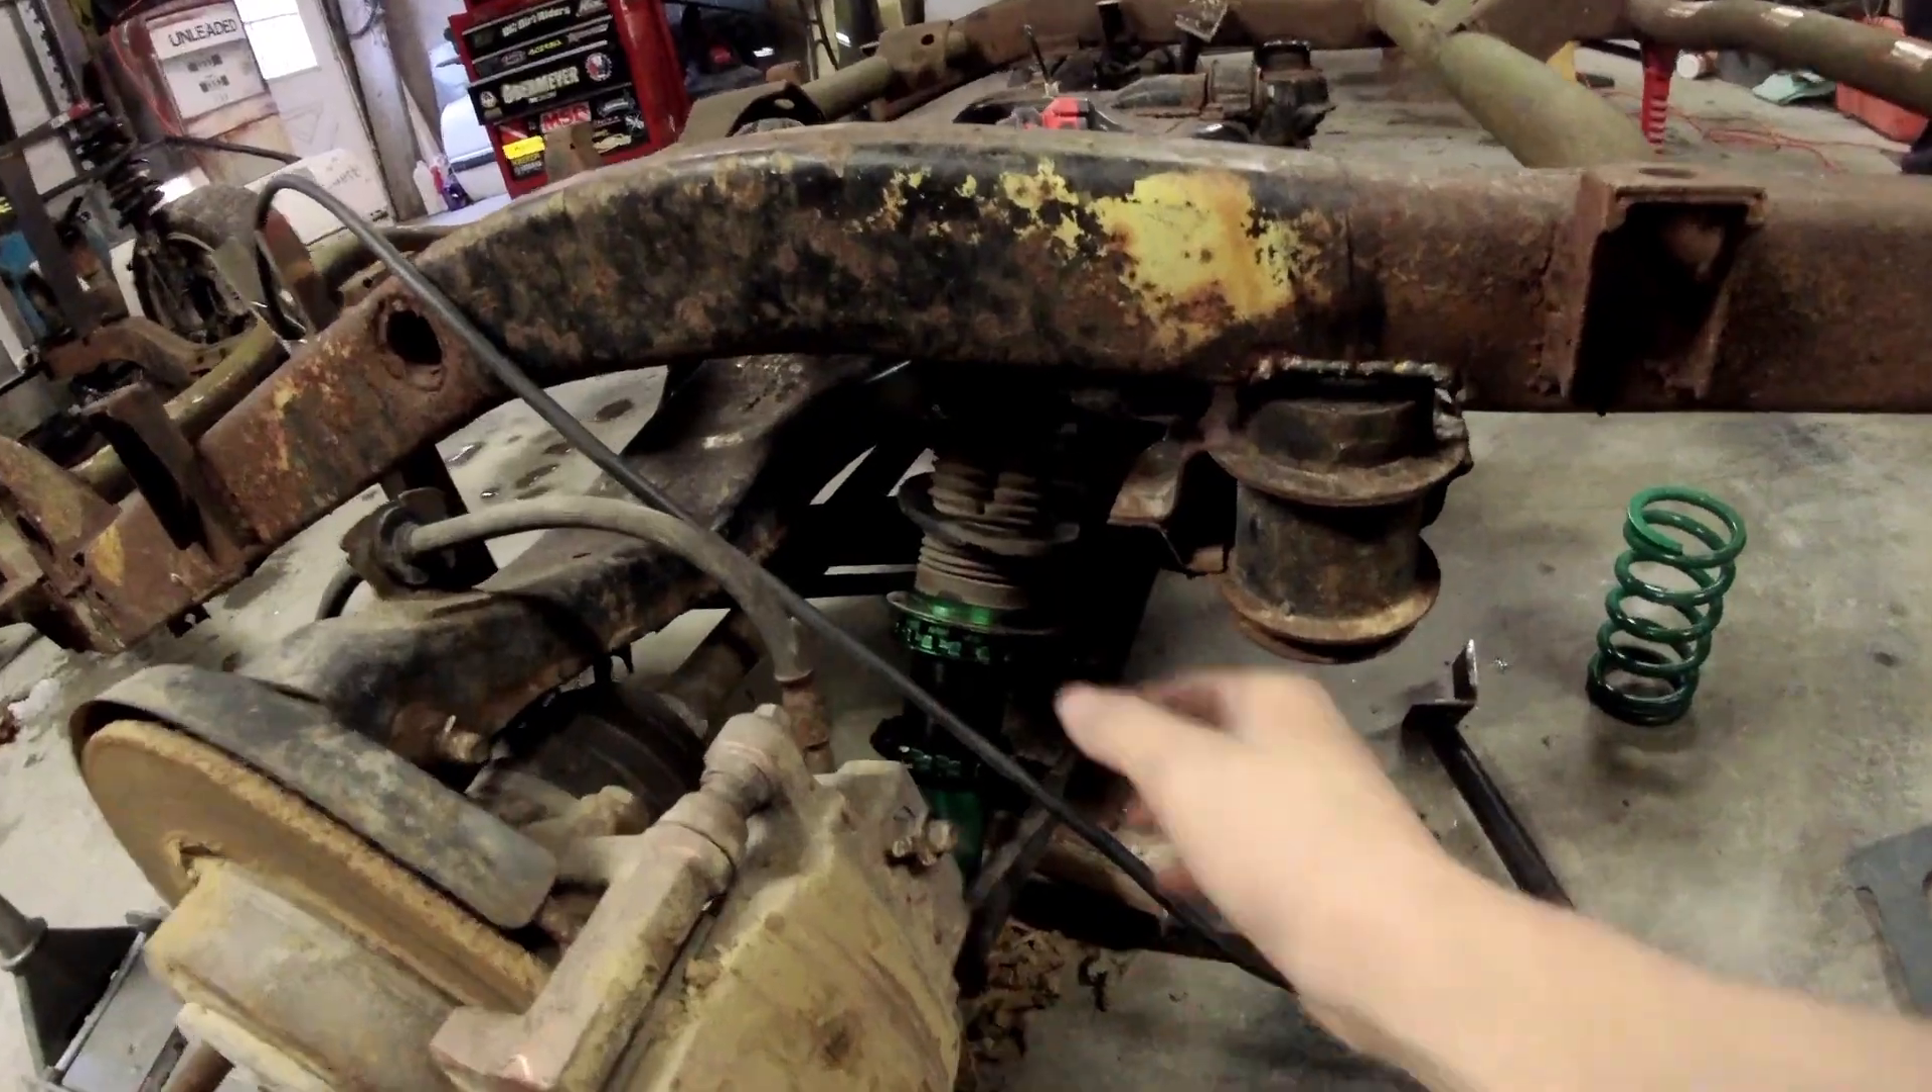I removed the spring so that I can run the travel.